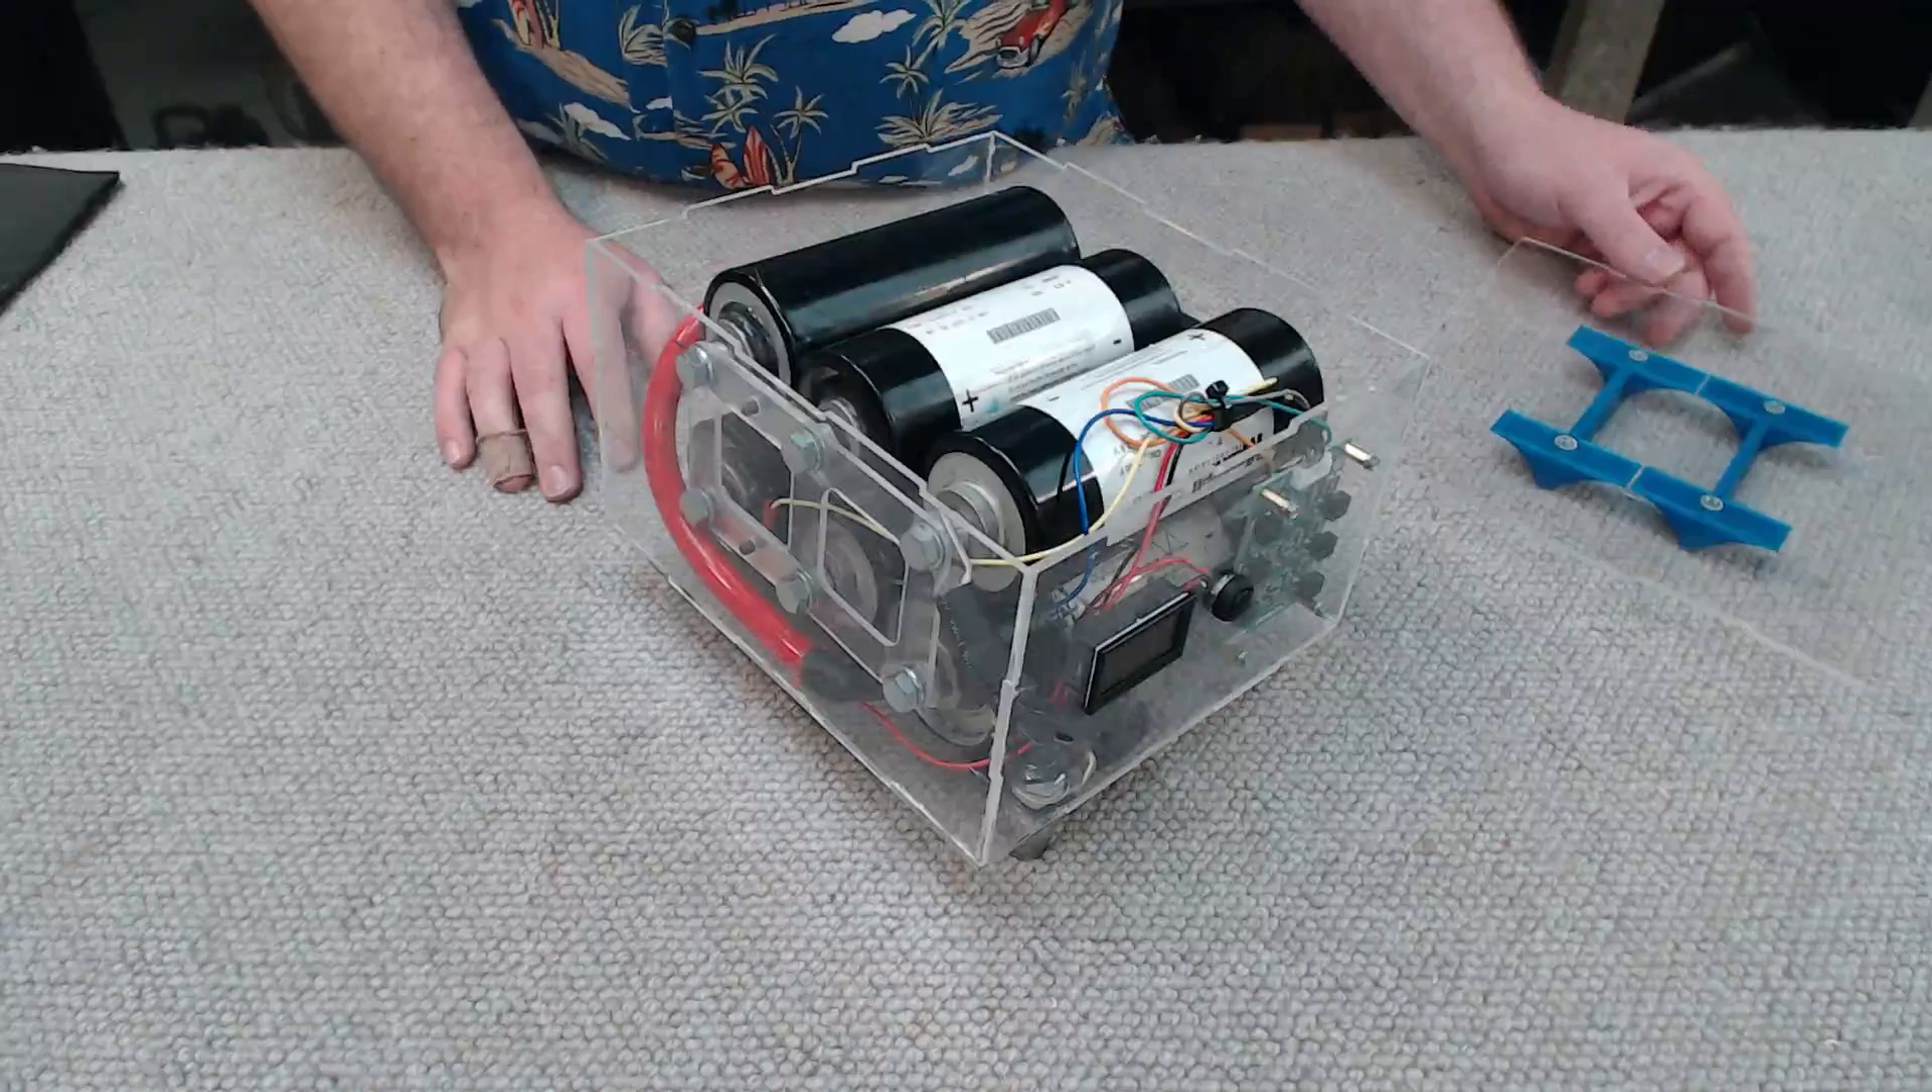I've got the capacitor bank mounted inside the box.